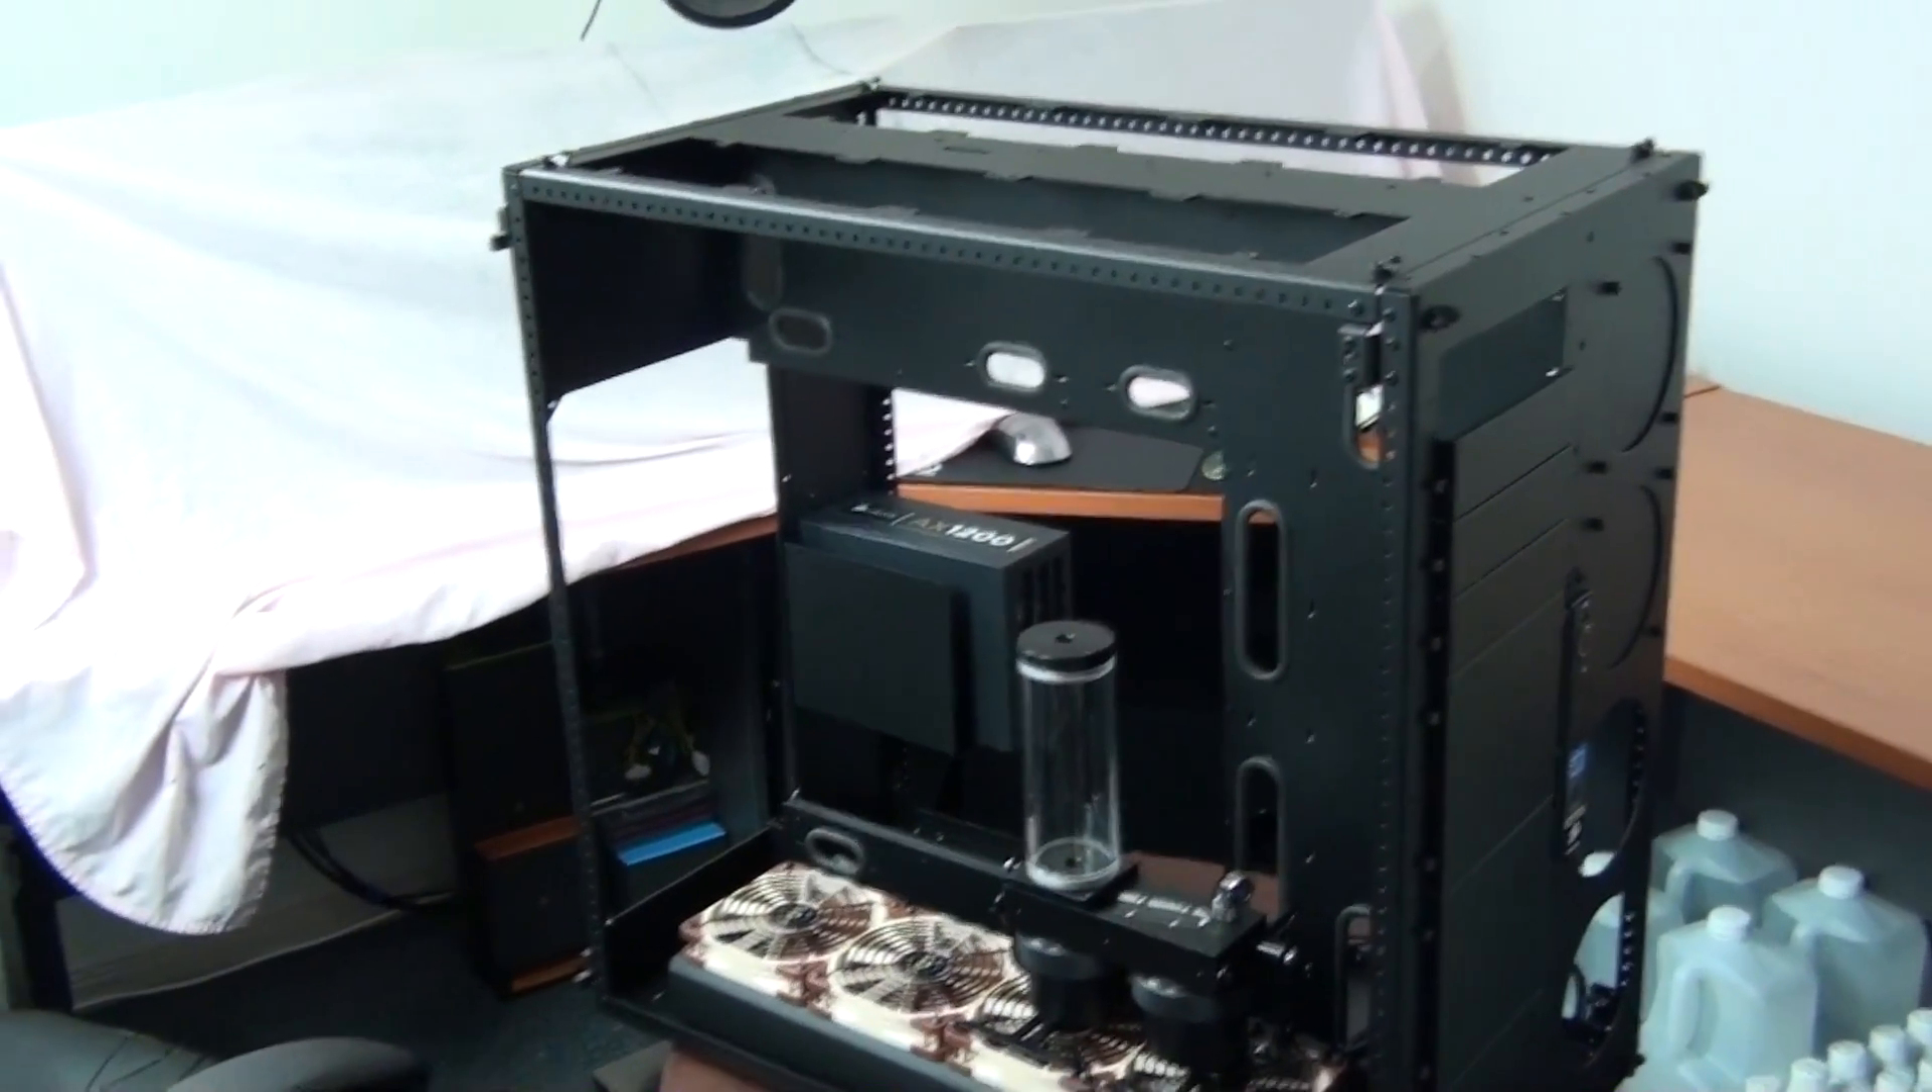And, I've started installing components back into the case.